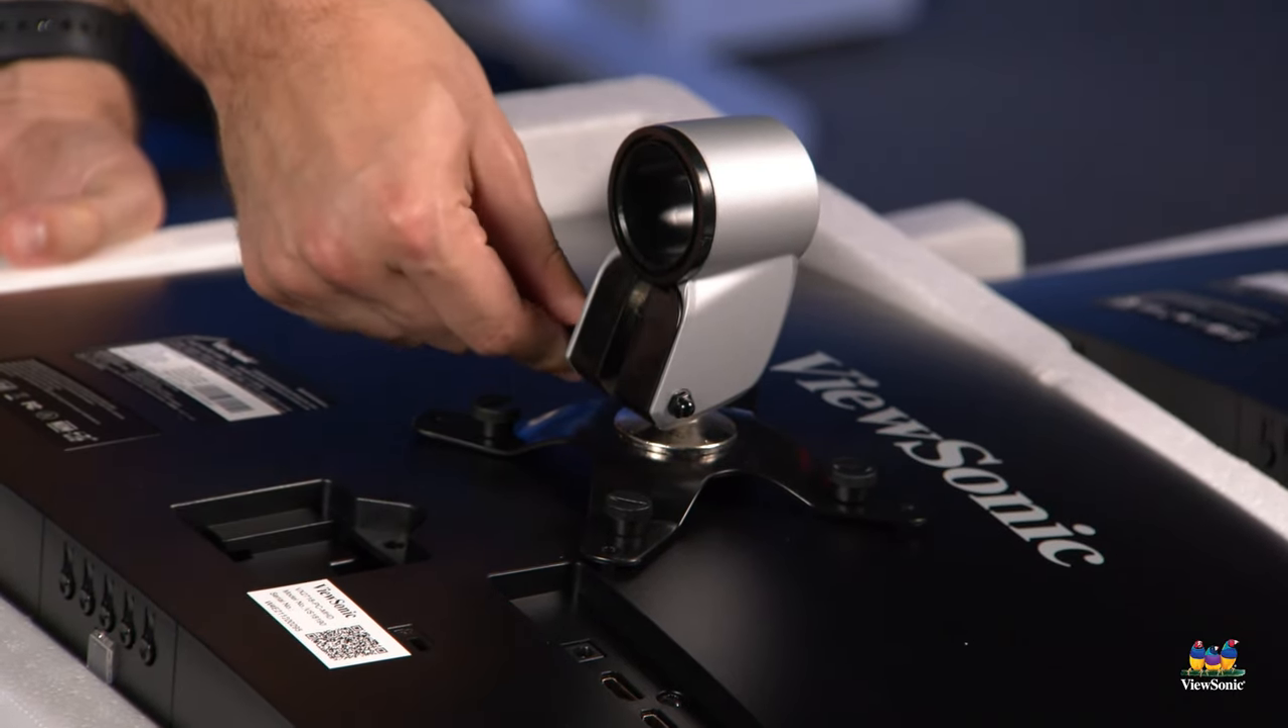So you can see that our monitor head now has the stand attached.